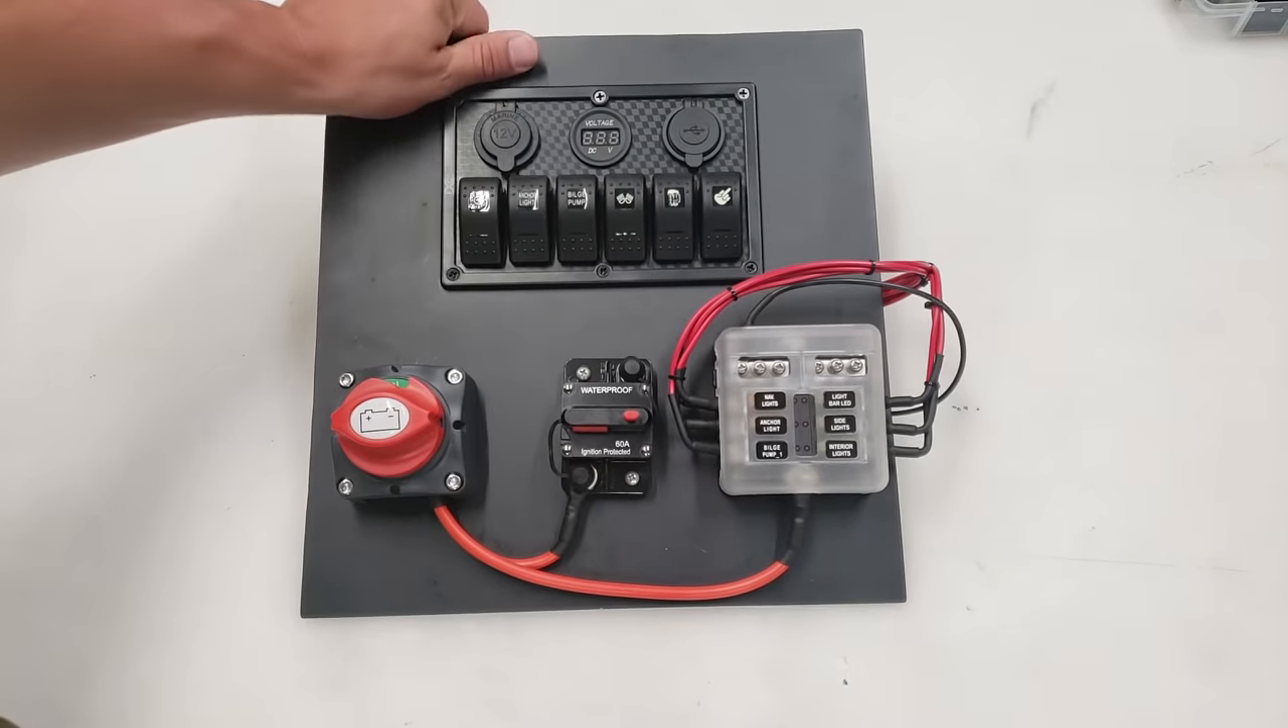I just used an angle grinder so that I could put my switch panel in, and now everything is screwed down to this aluminum panel.